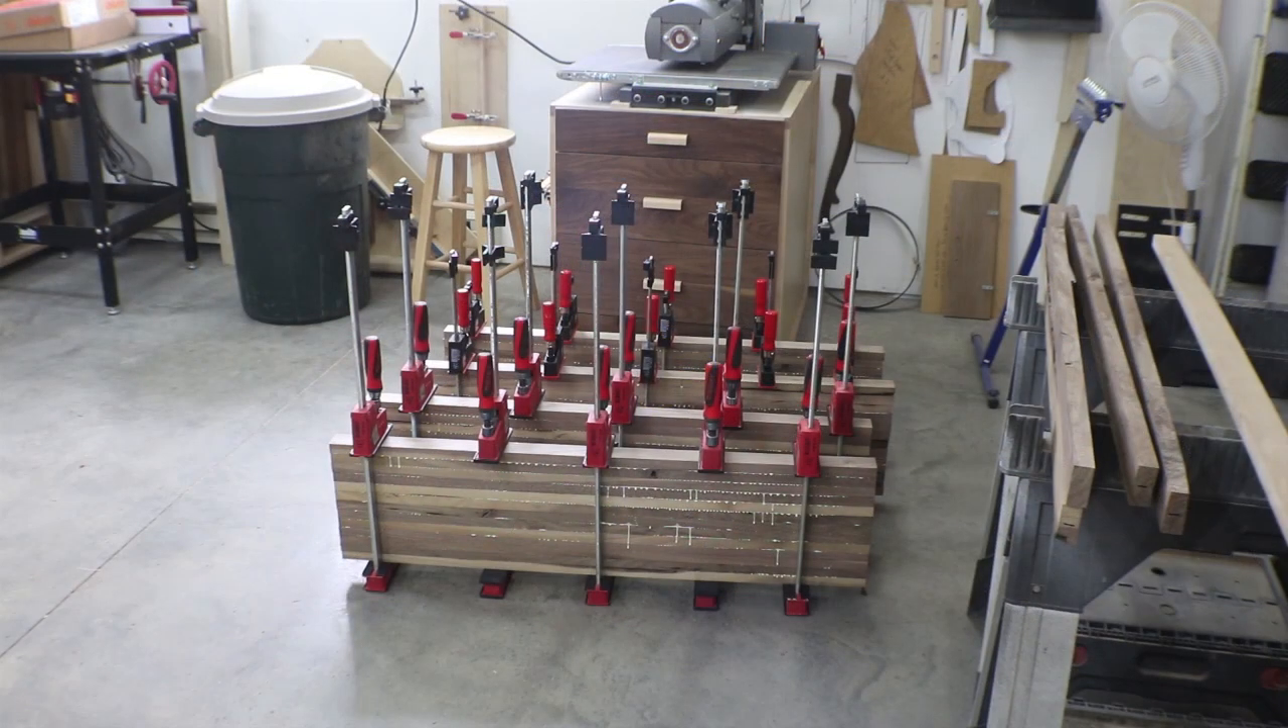Okay so there's all four mini slabs put together.